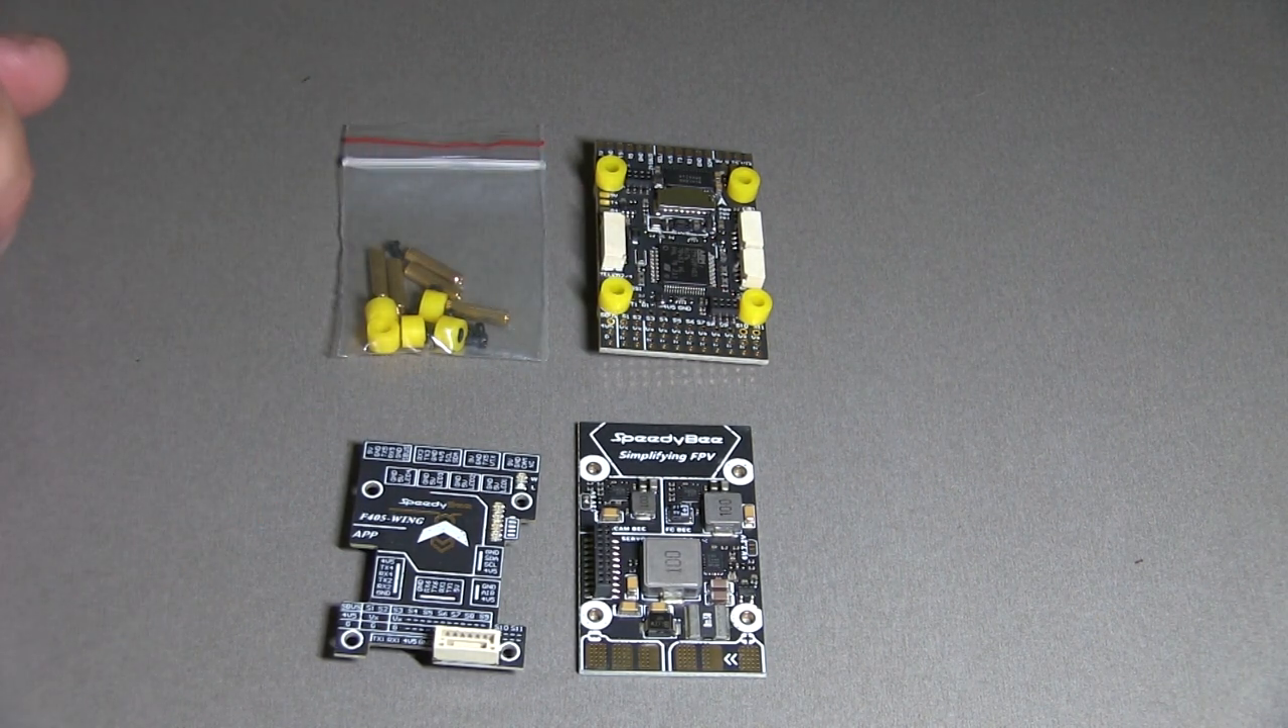Let's grab the second board which we've already got here it's already got its grommets in there.